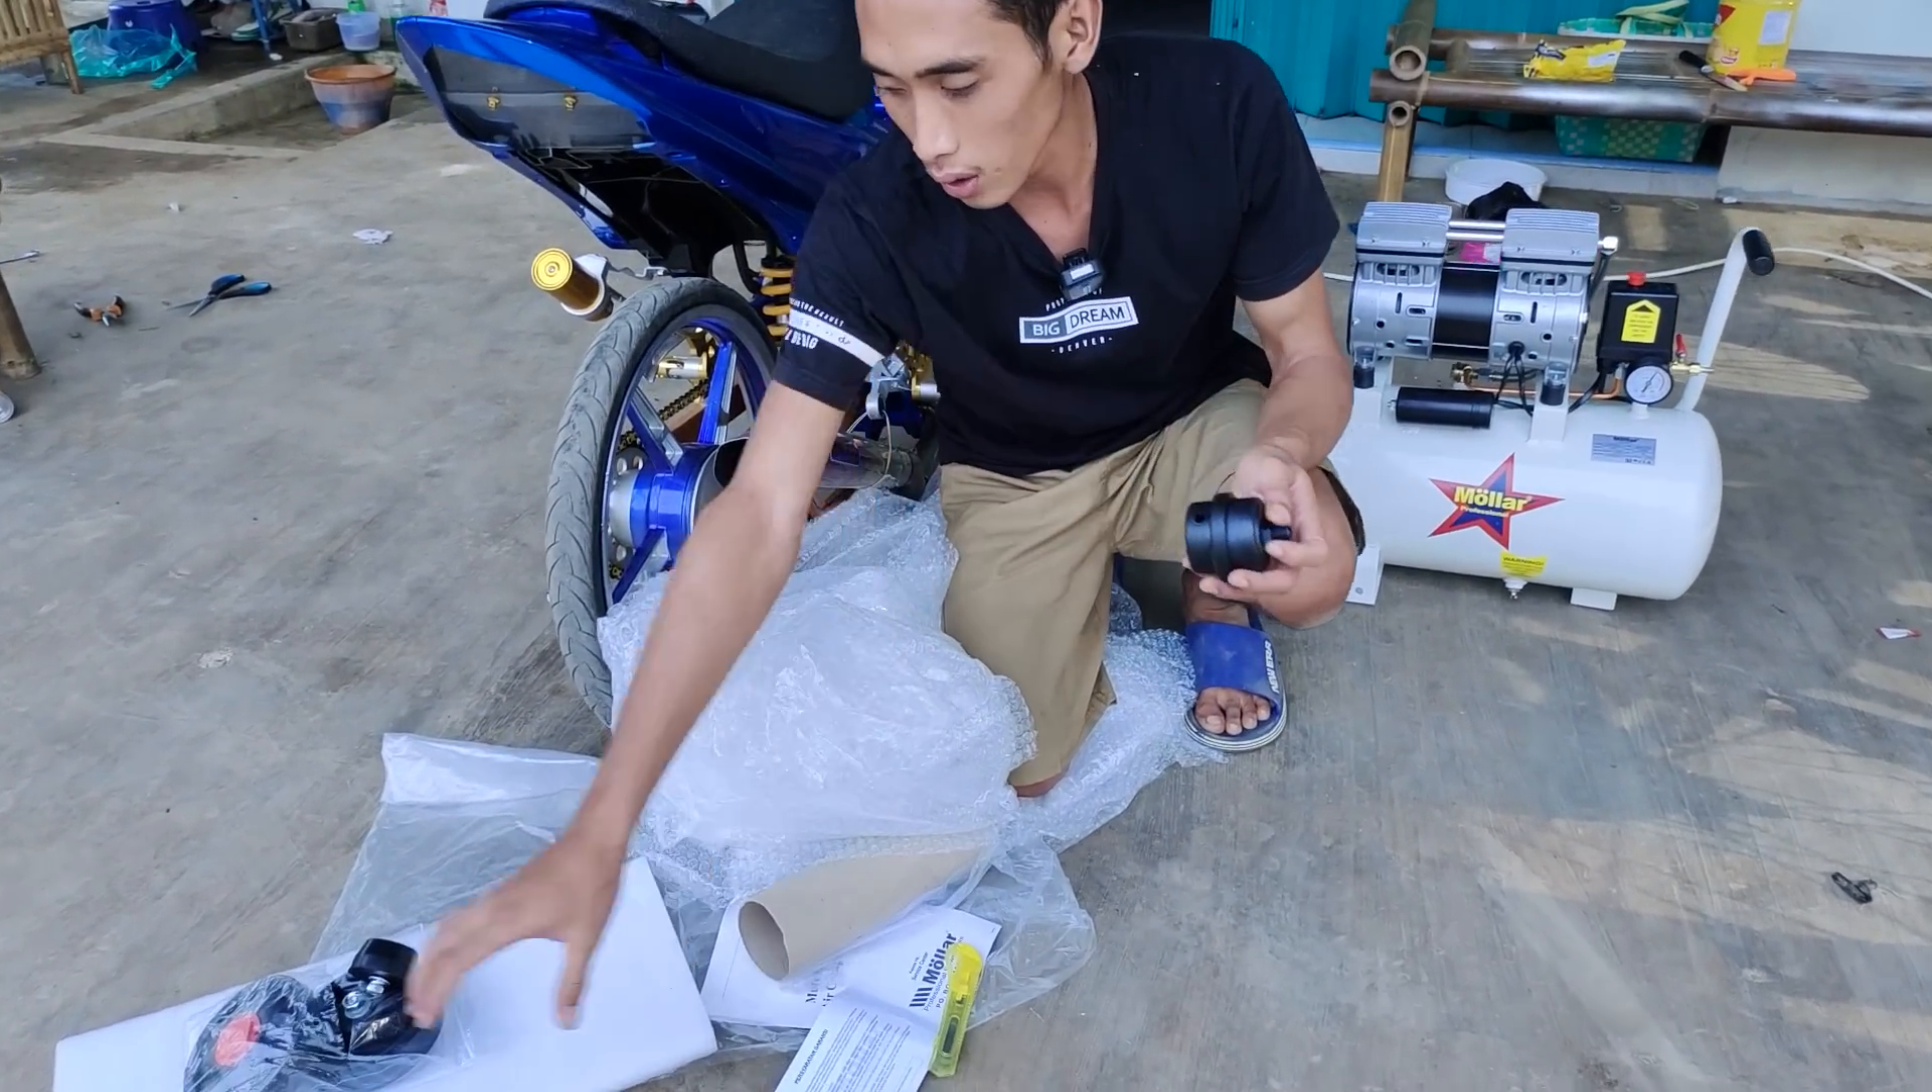Masih ada yang belum dipasang guys Ini untuk filternya Terus dan ini untuk Rodanya guys.